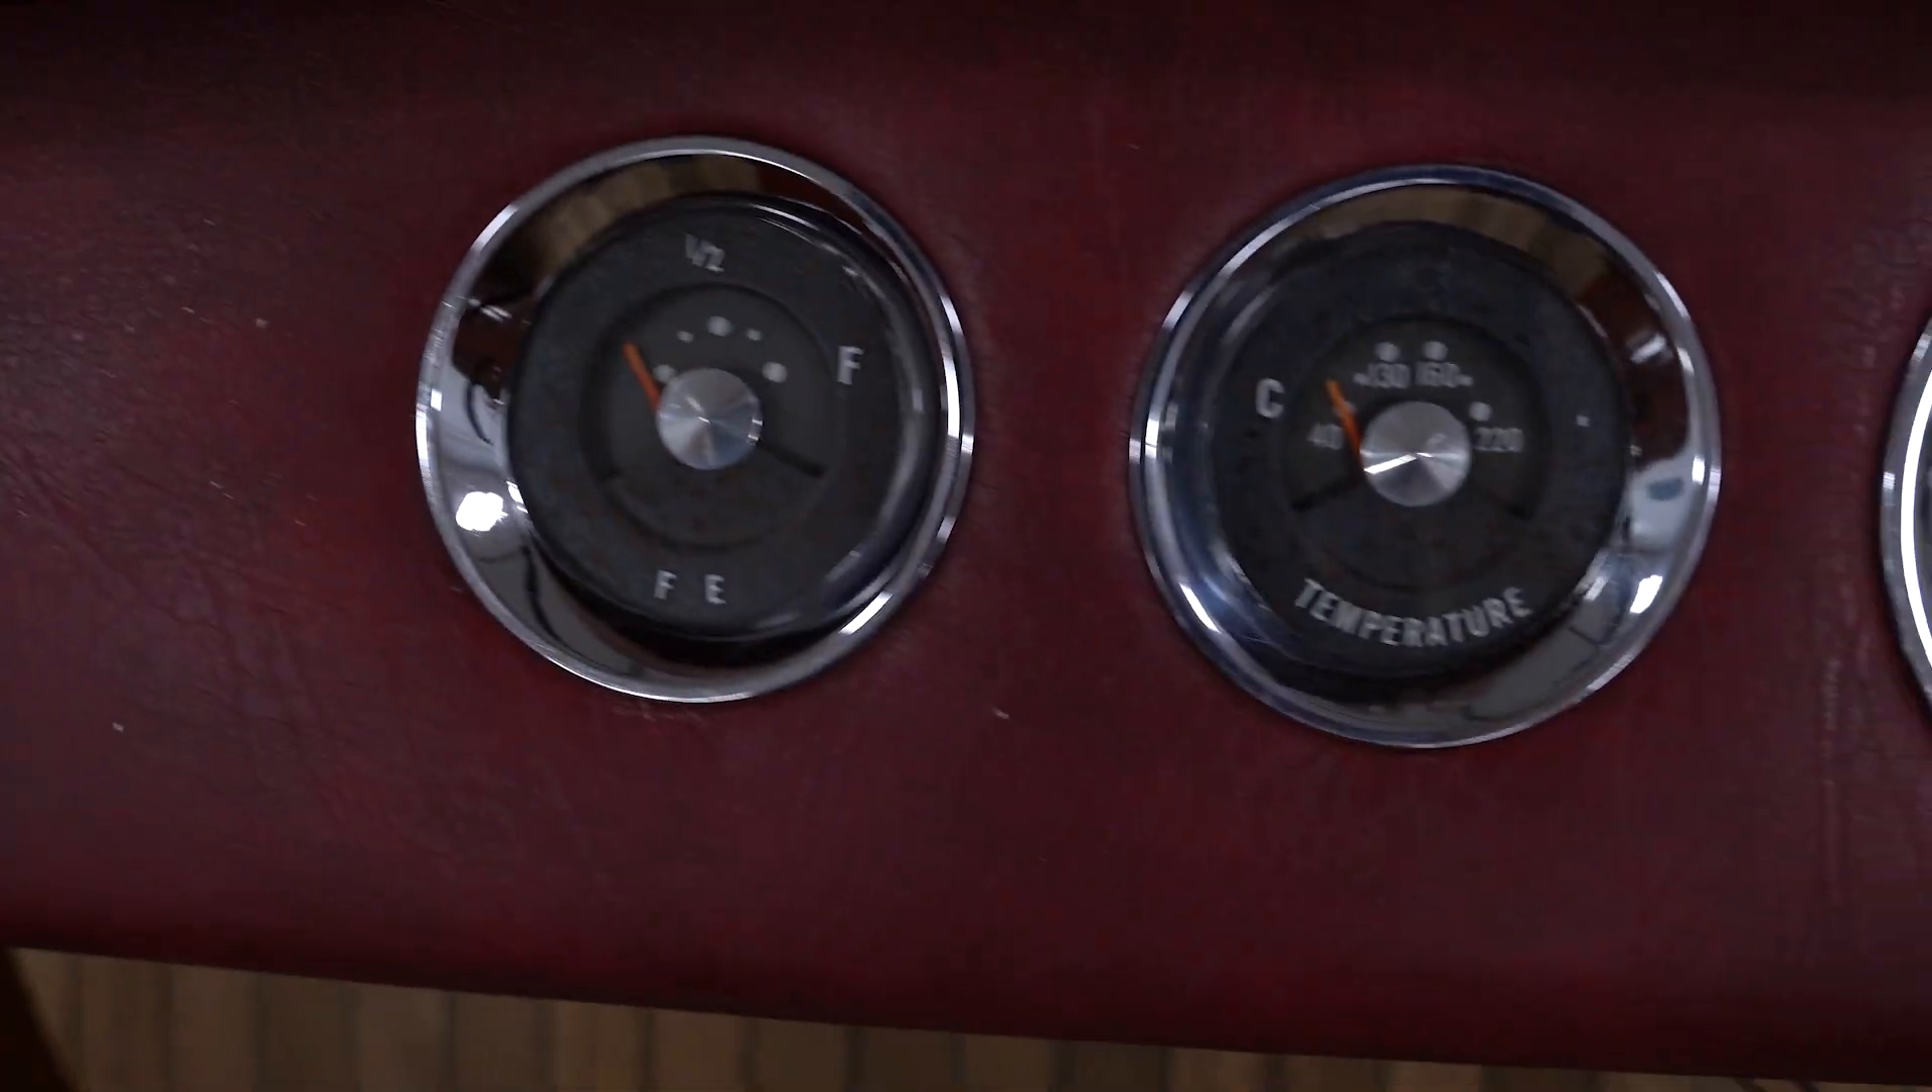So, we've got the gauges in.